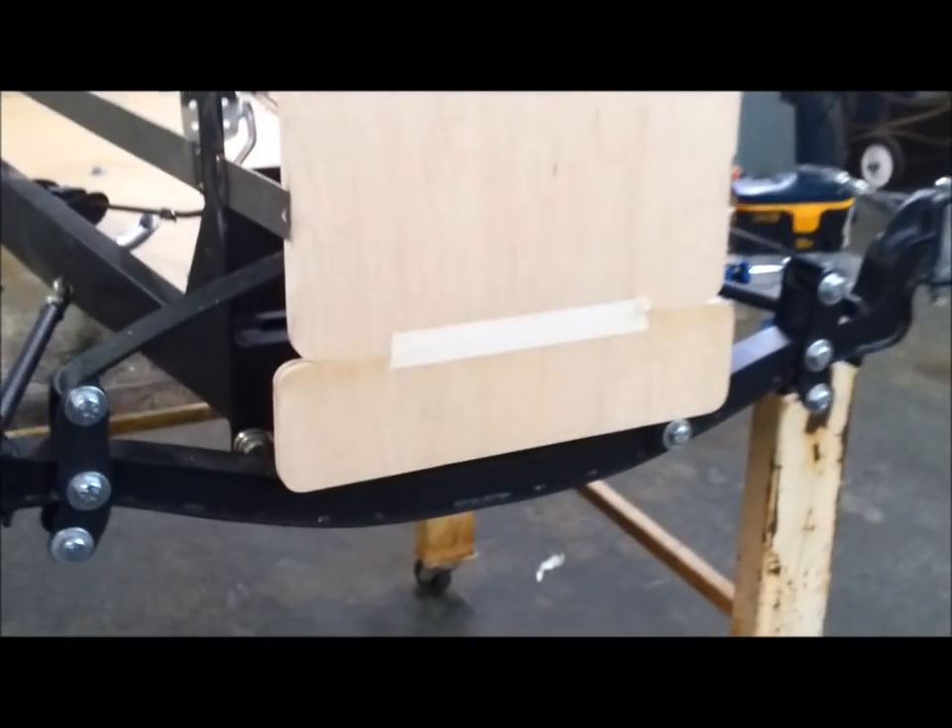I finished putting on the radiator piece of plywood here.